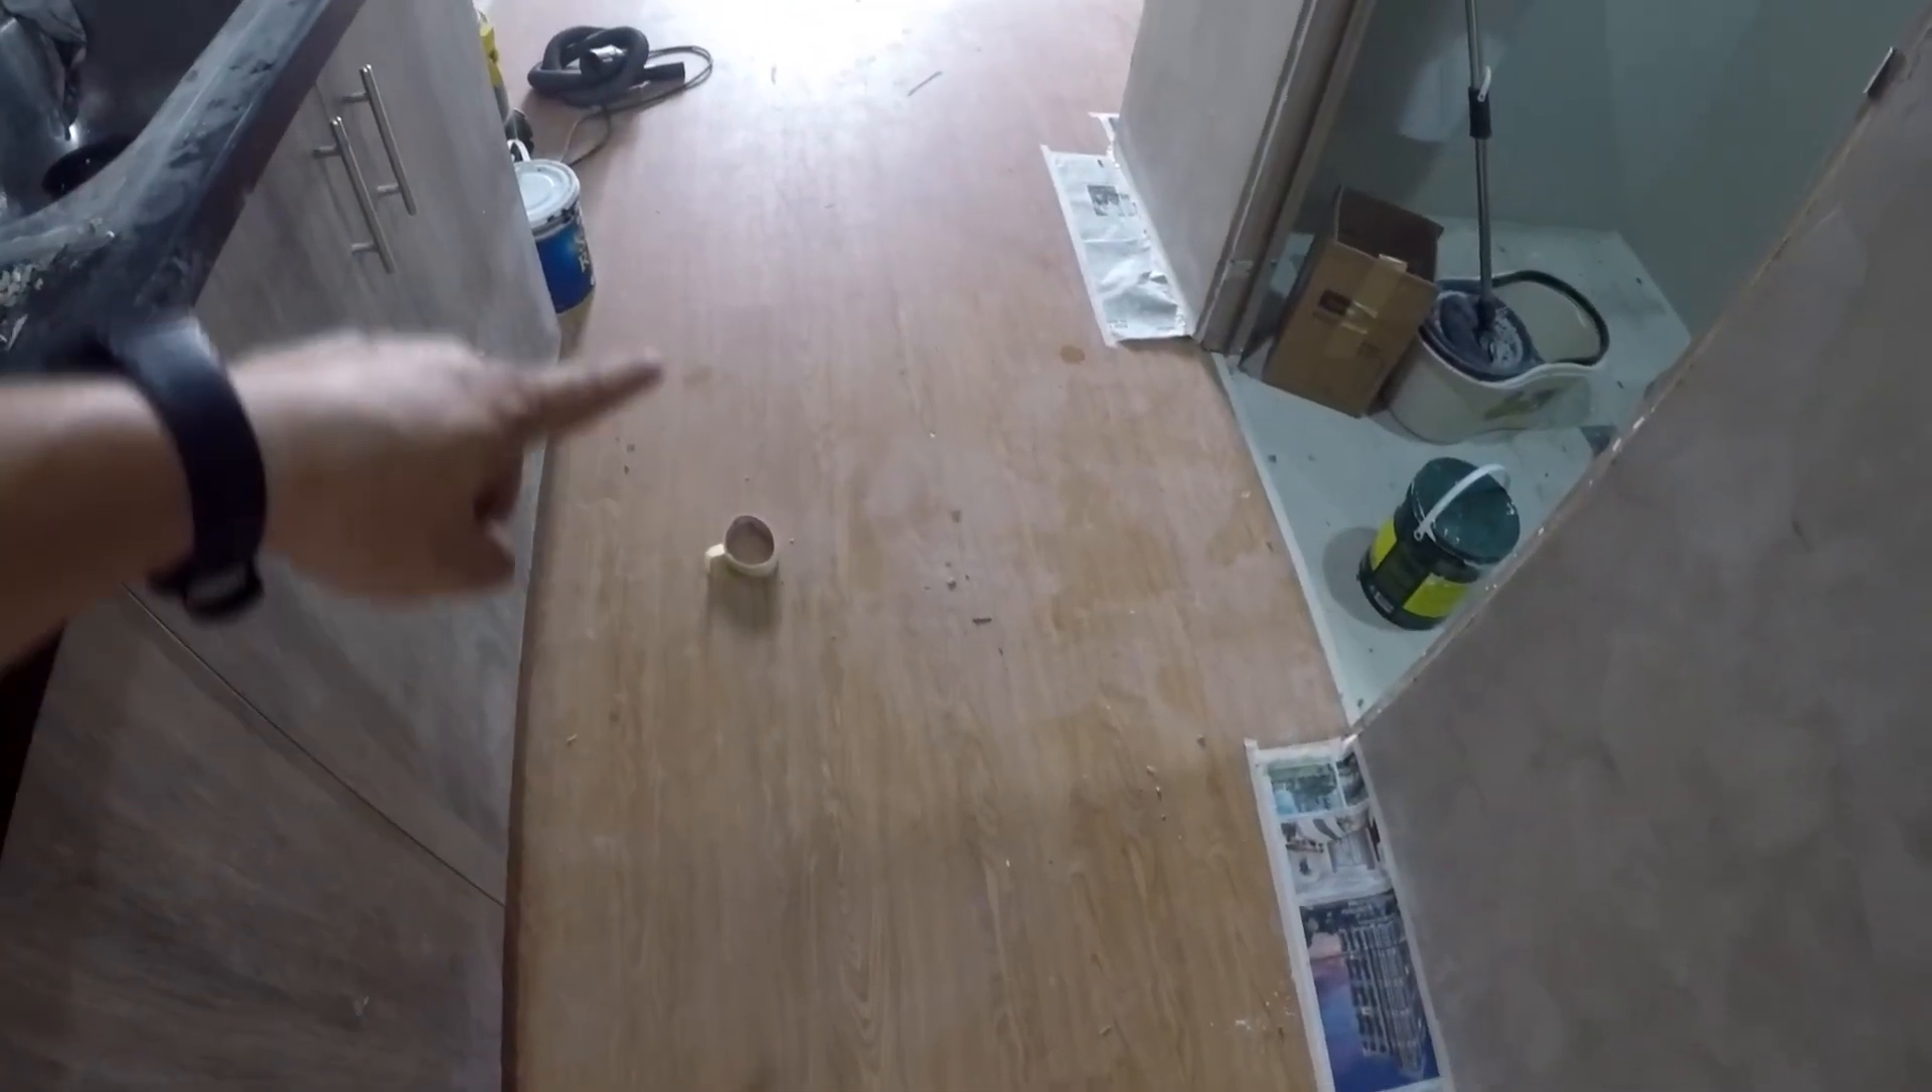Meron na po siyang SPC flooring na install na namin.